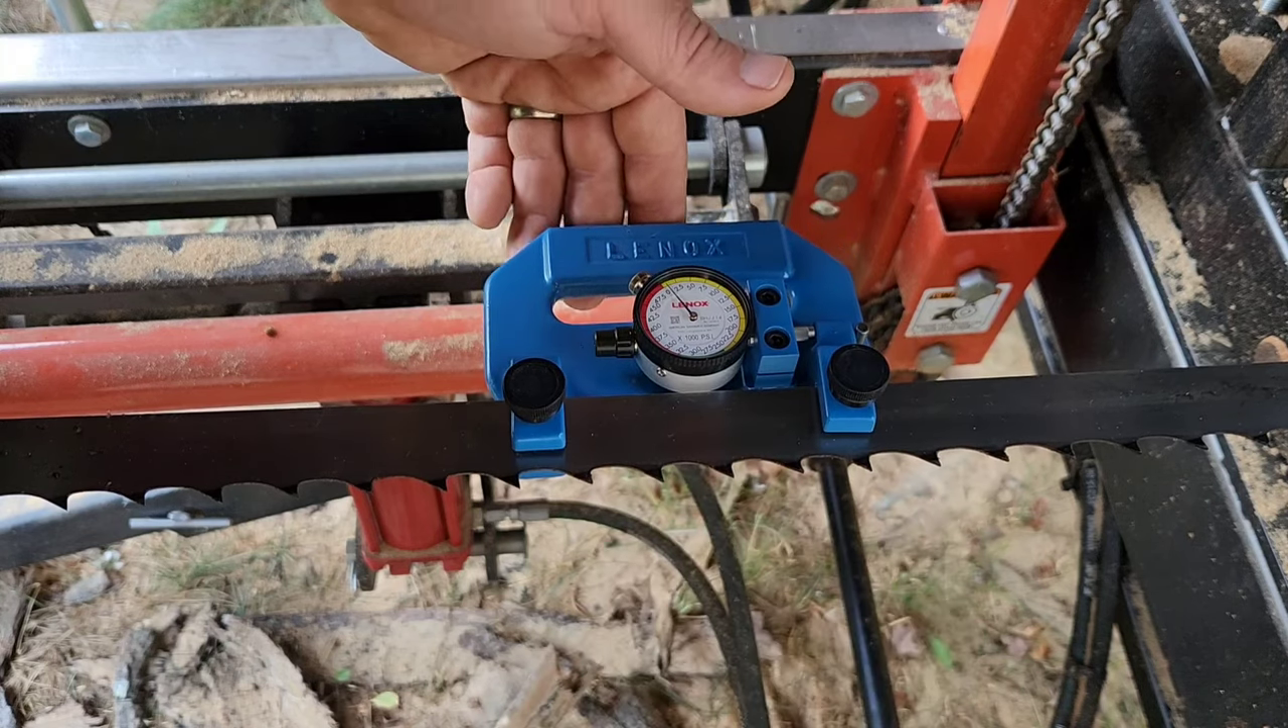We're going to go ahead and gently tighten this down and then snug it up and there you have it. So now the gauge is on there.